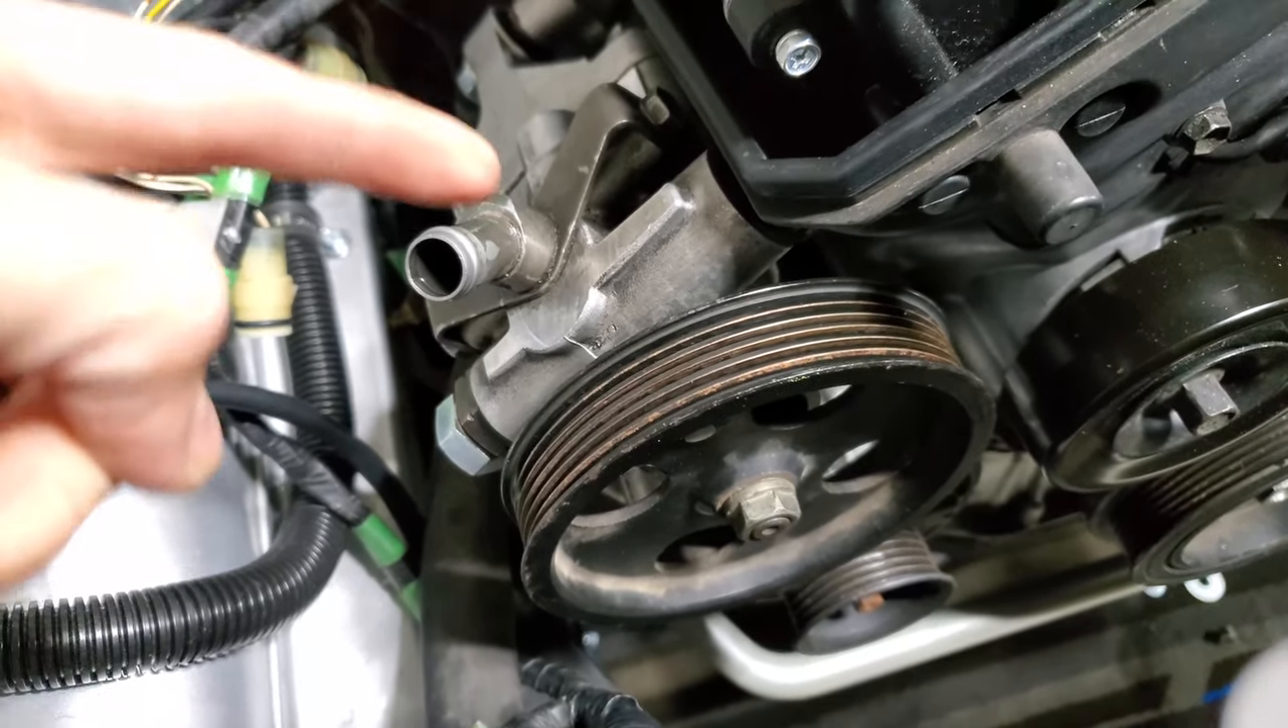Now I've actually gone ahead and put in this power steering pump.